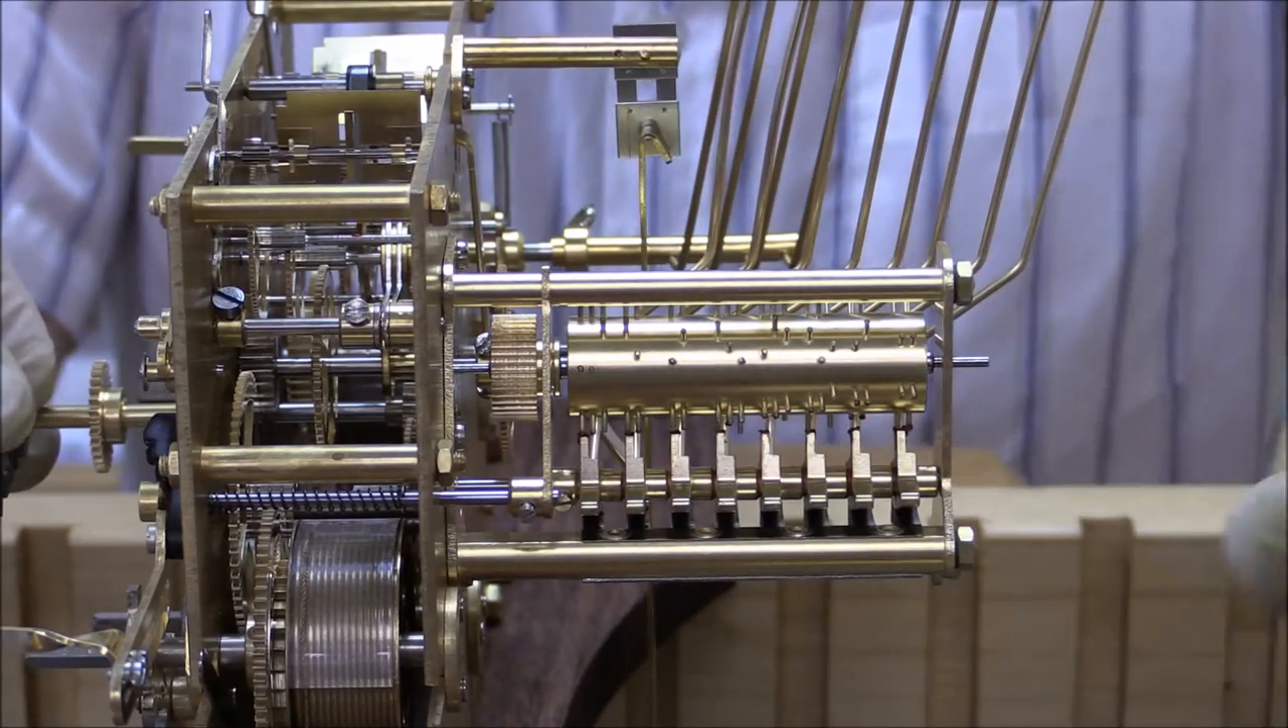We have hammer assembly installed here. Everything's adjusted.